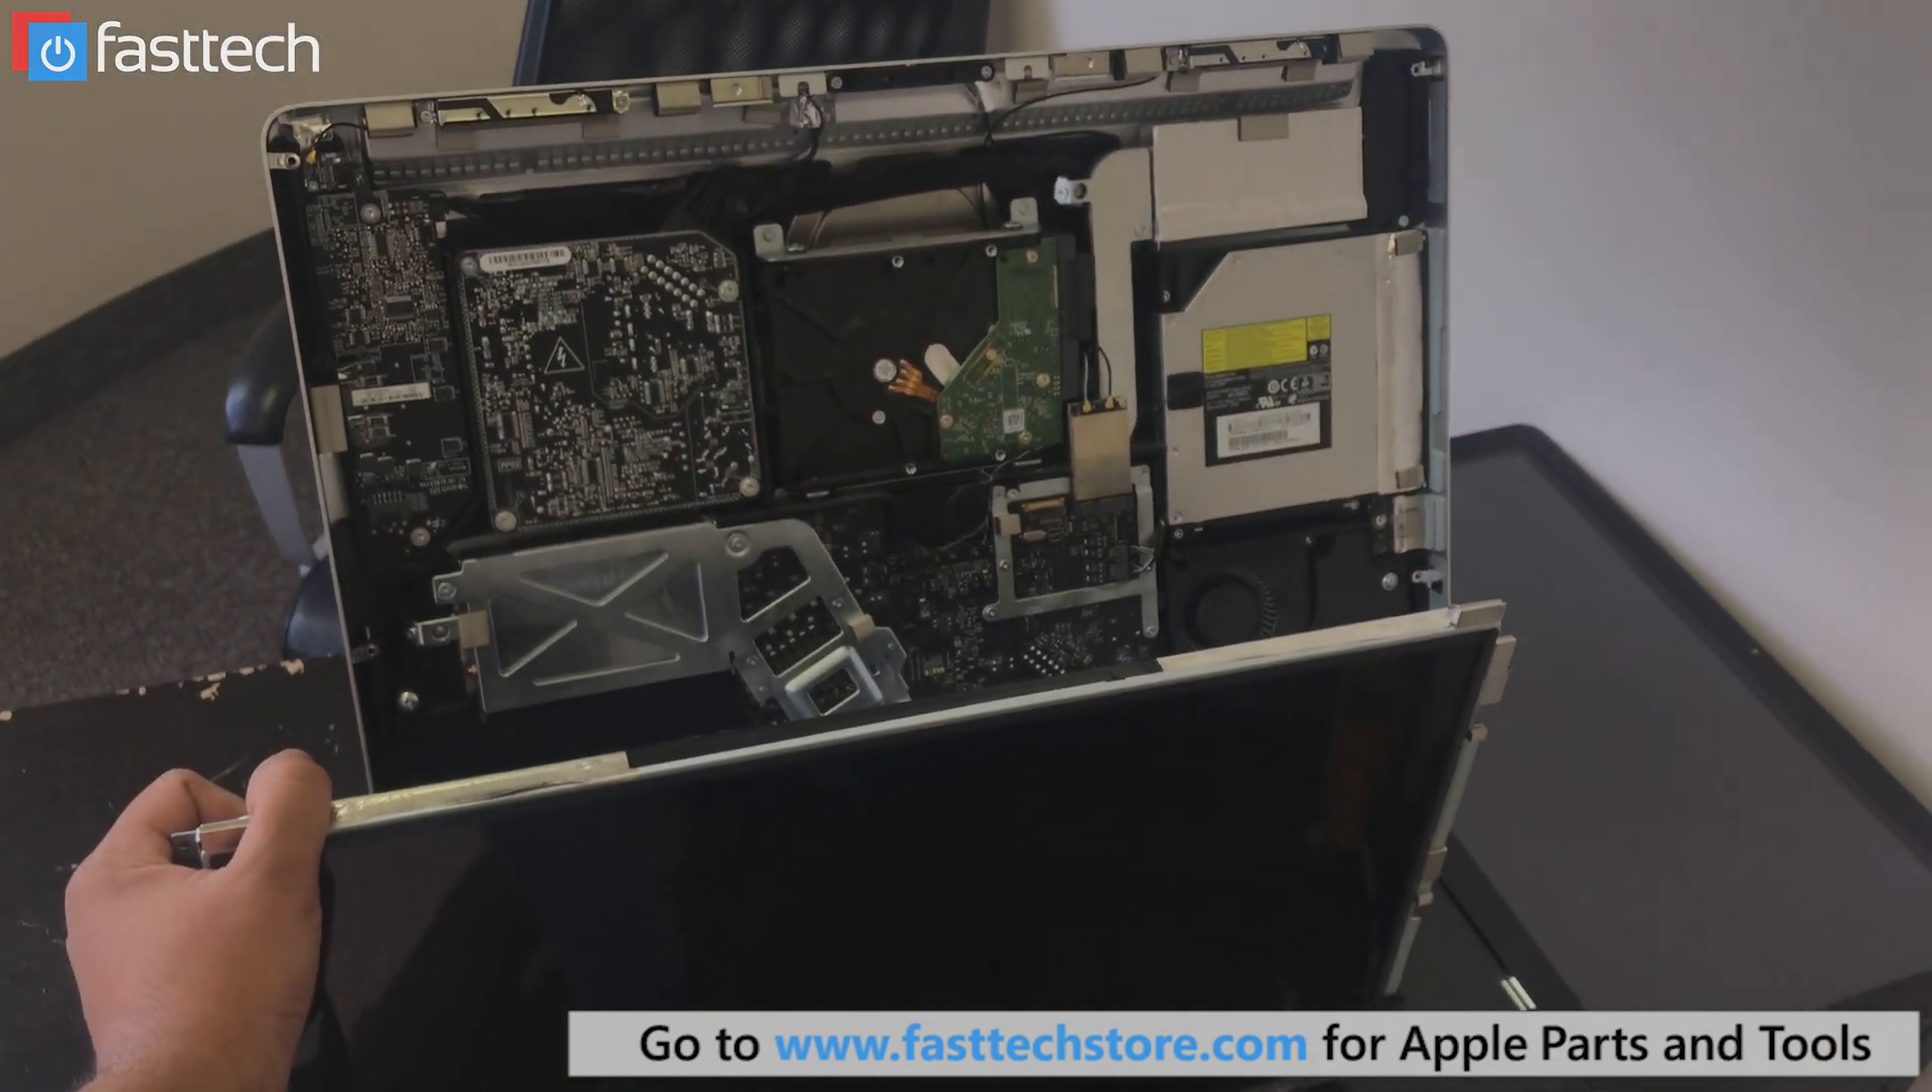So now the LCD is completely separated from the computer.